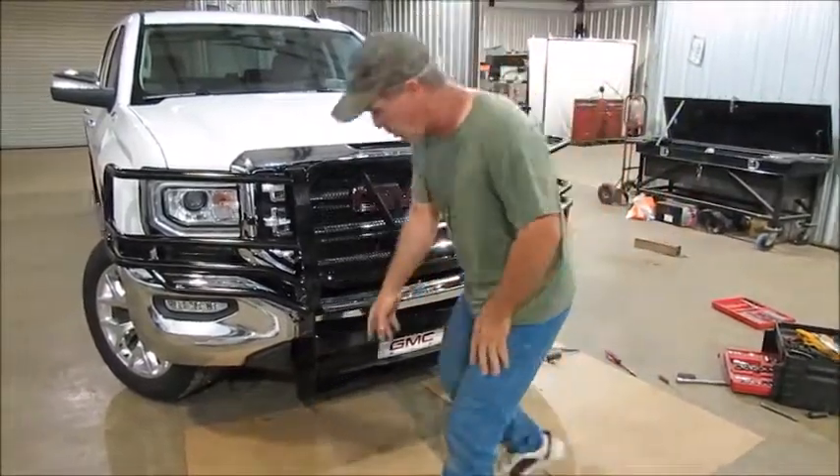We've got the guard on the truck now.